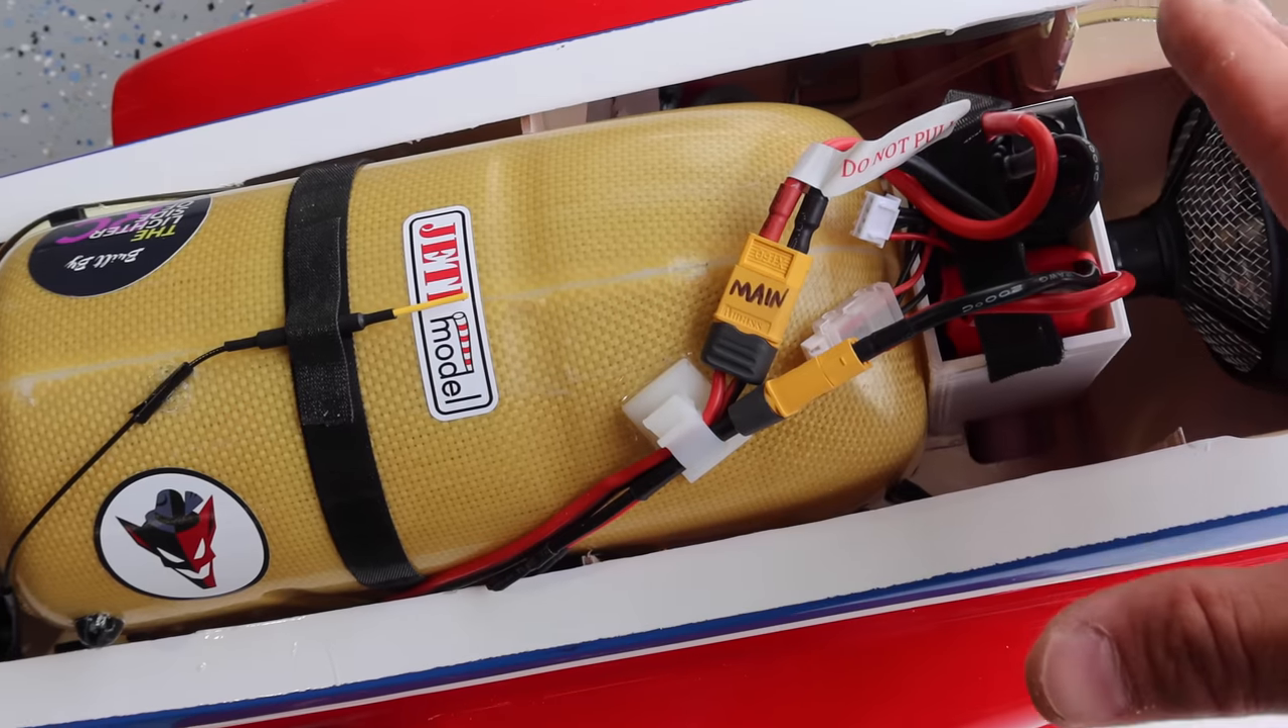I got the Velcro installed on the battery holder here.